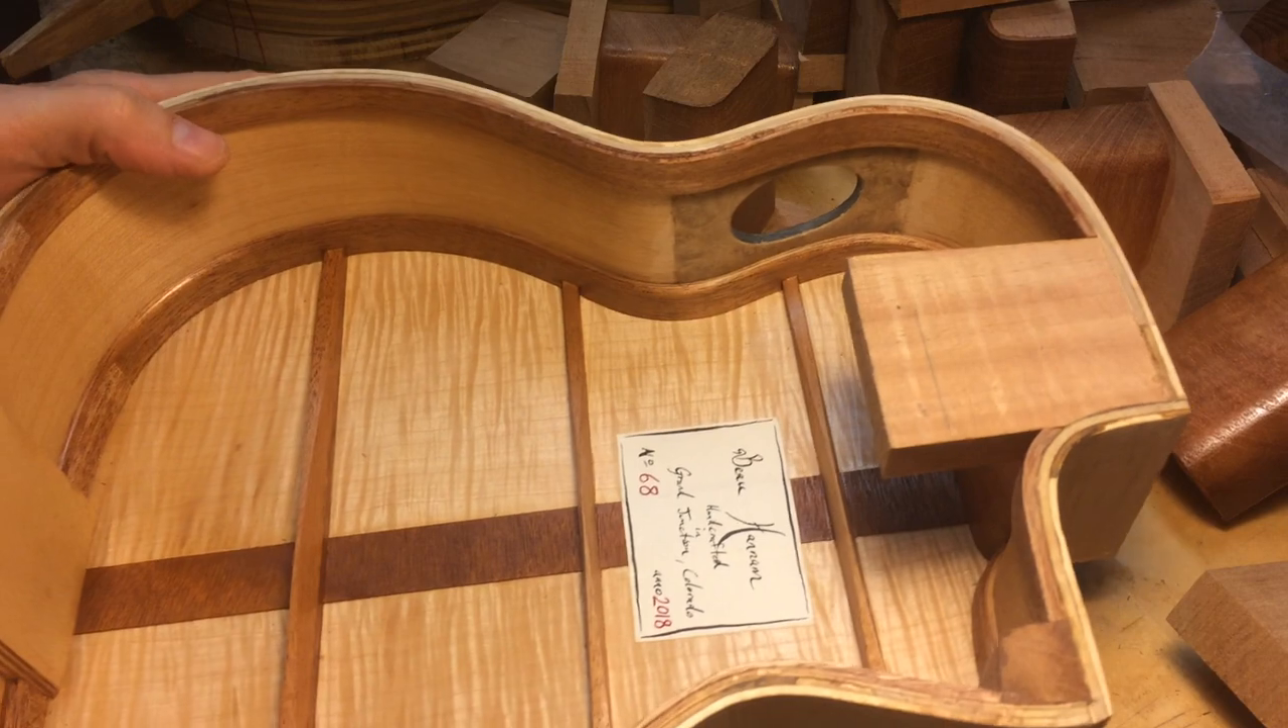So this is the end result with the back glued on.